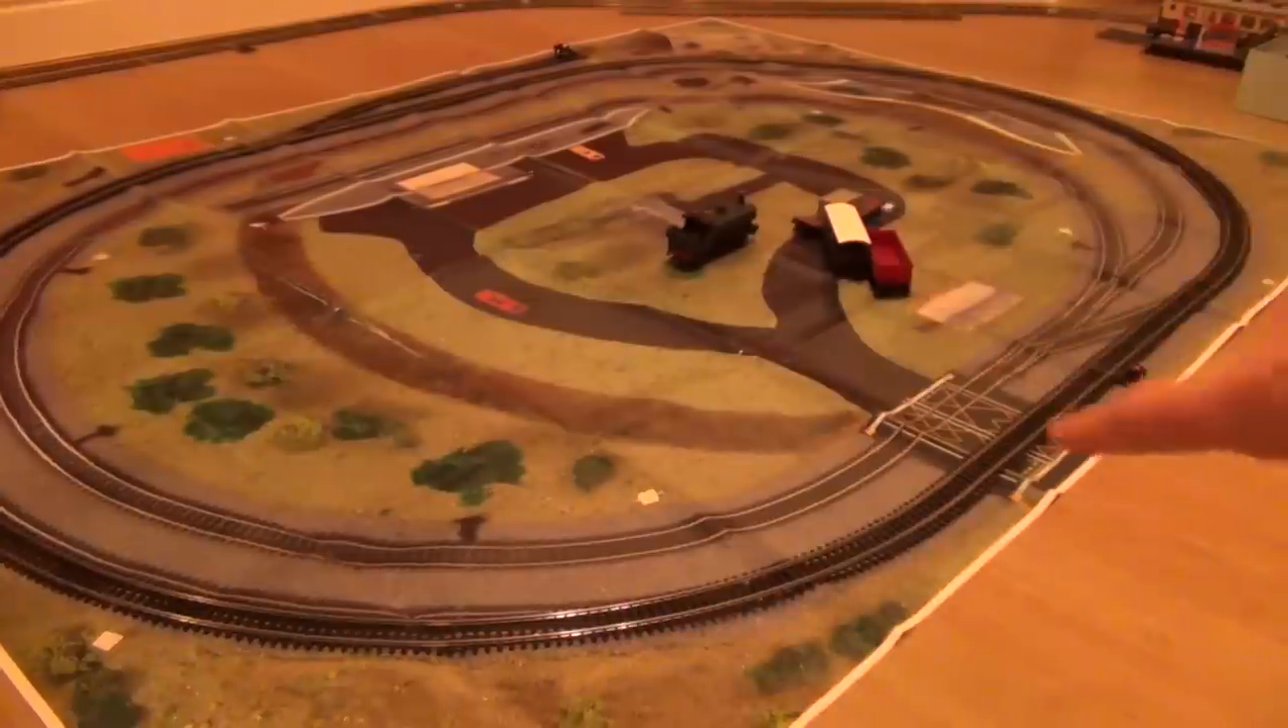You can see all the tracks in place.